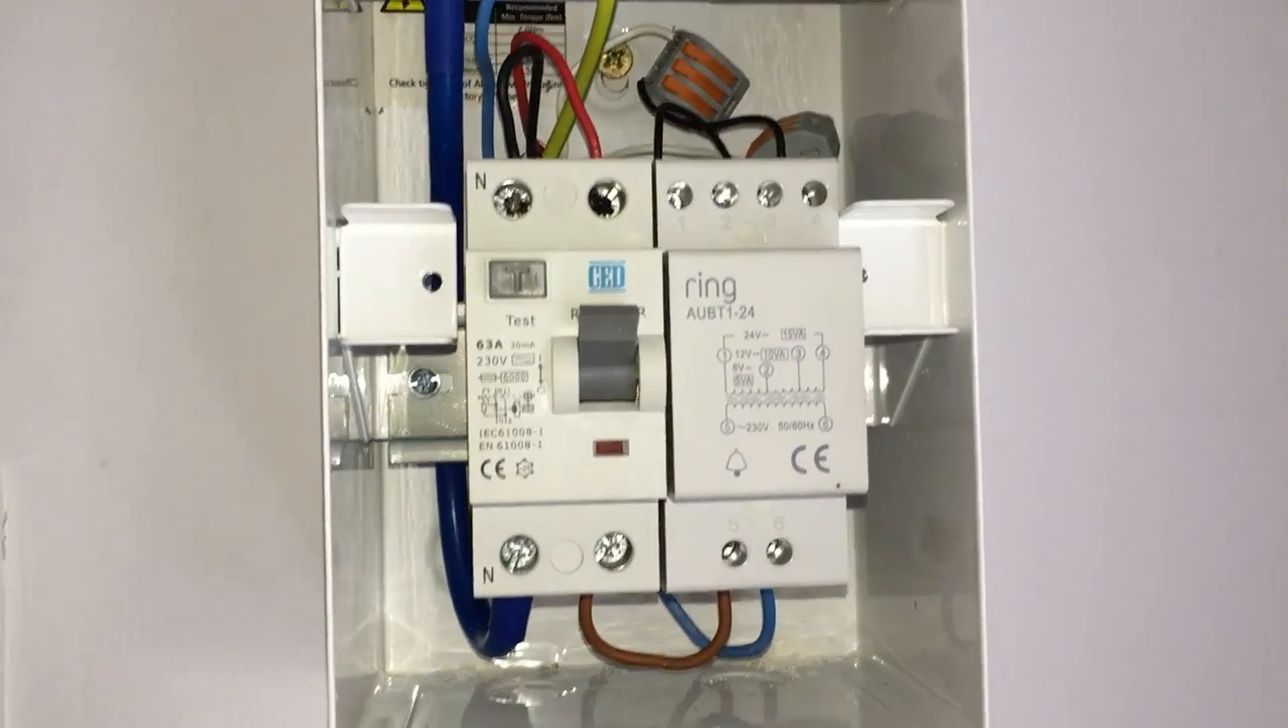And then I've took a live connection straight out of the bottom of the RCD unit.